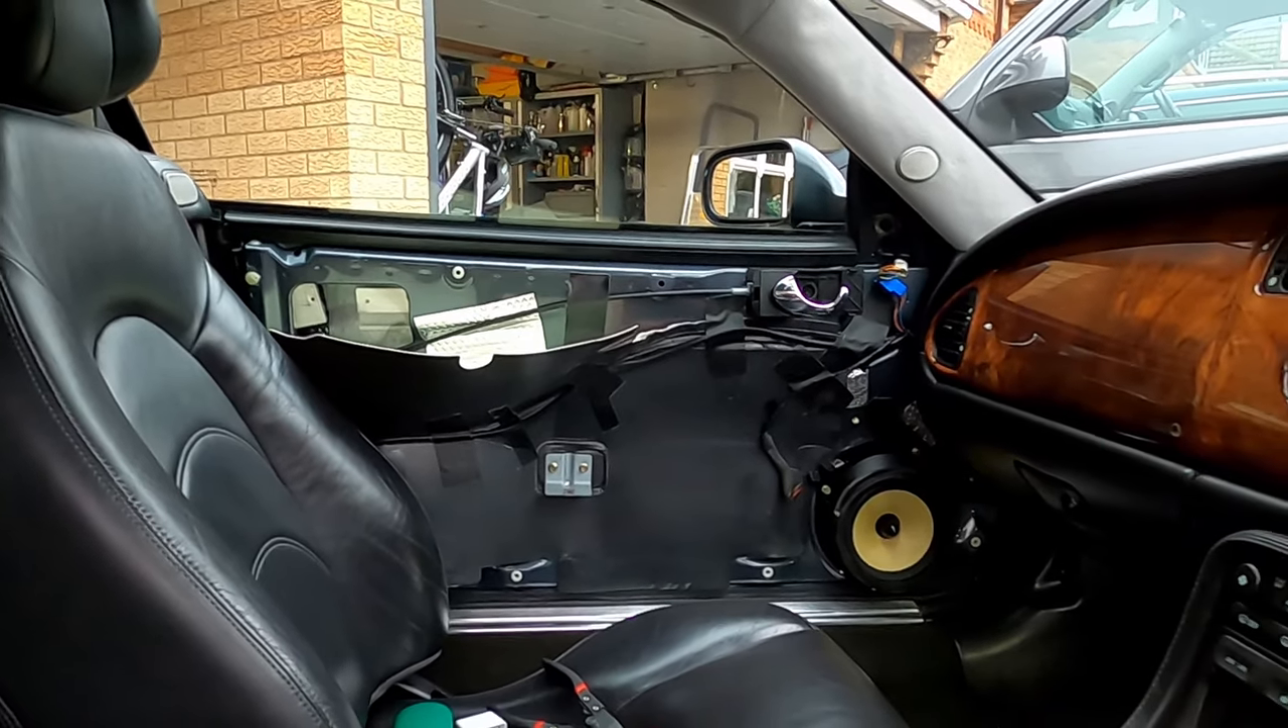As you can see I've already got the other door card off.